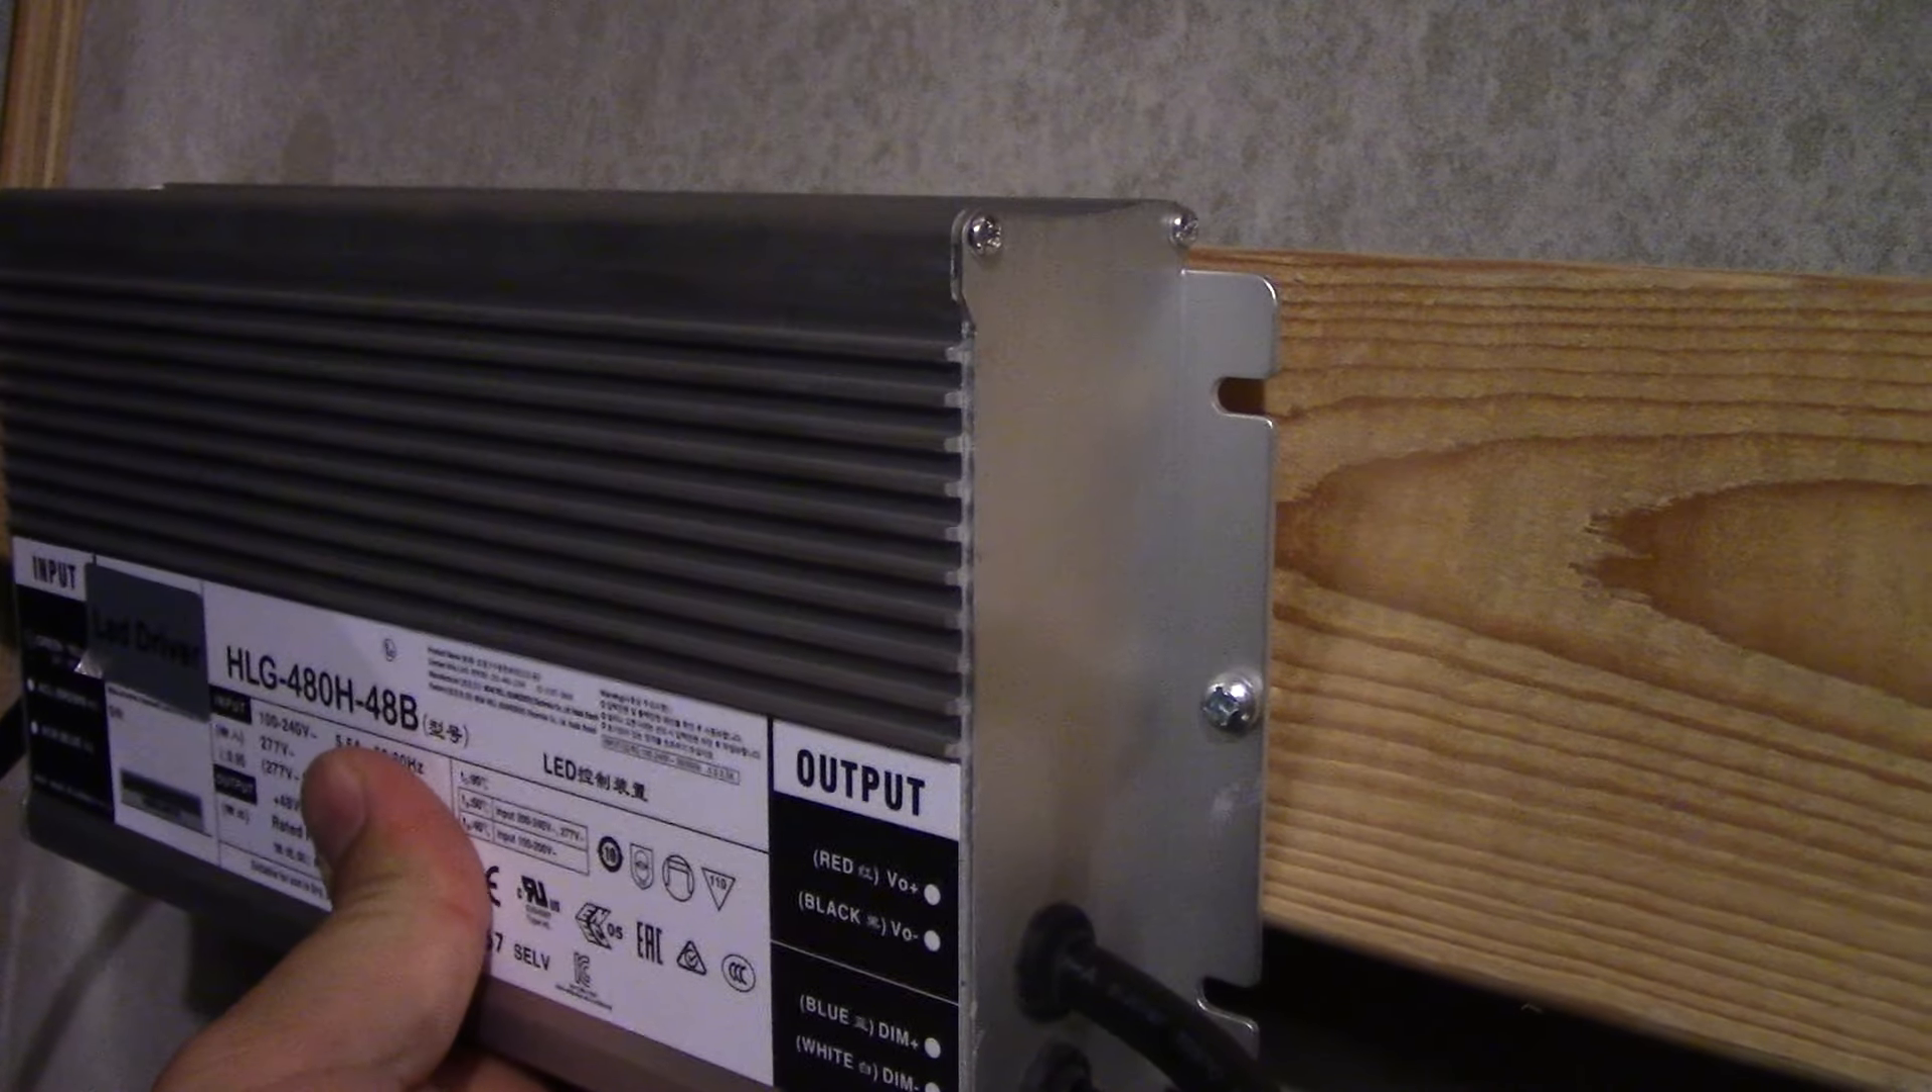What I've done so far is I've mounted the driver outside on the wall on a piece of wood.